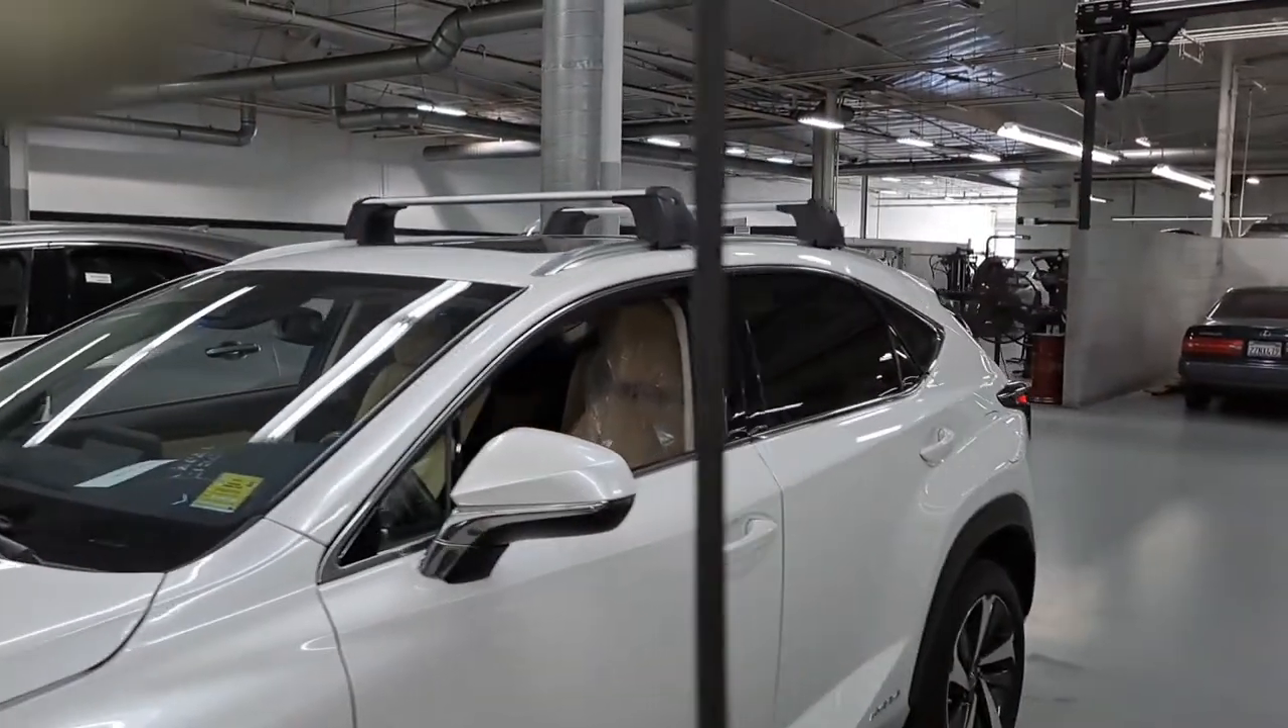So there you have it we have installed the roof crossbars on this nx.